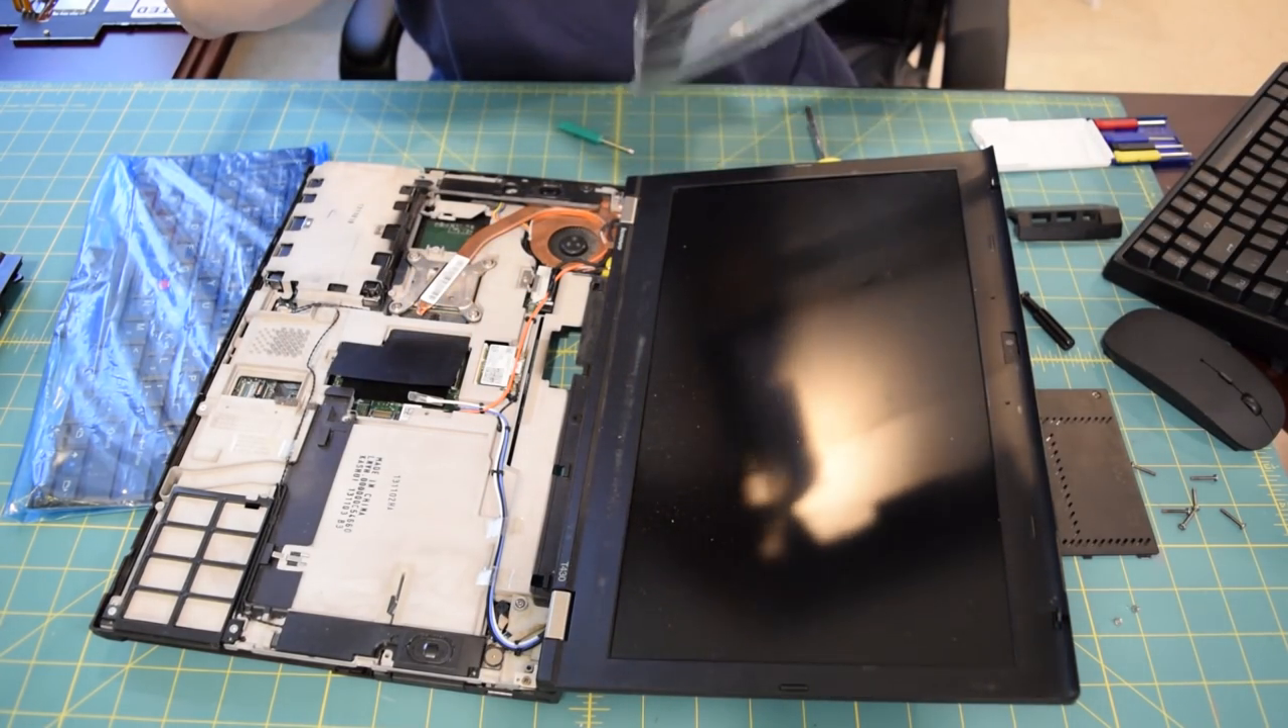So as you guys can see, the old palm rest has been removed.